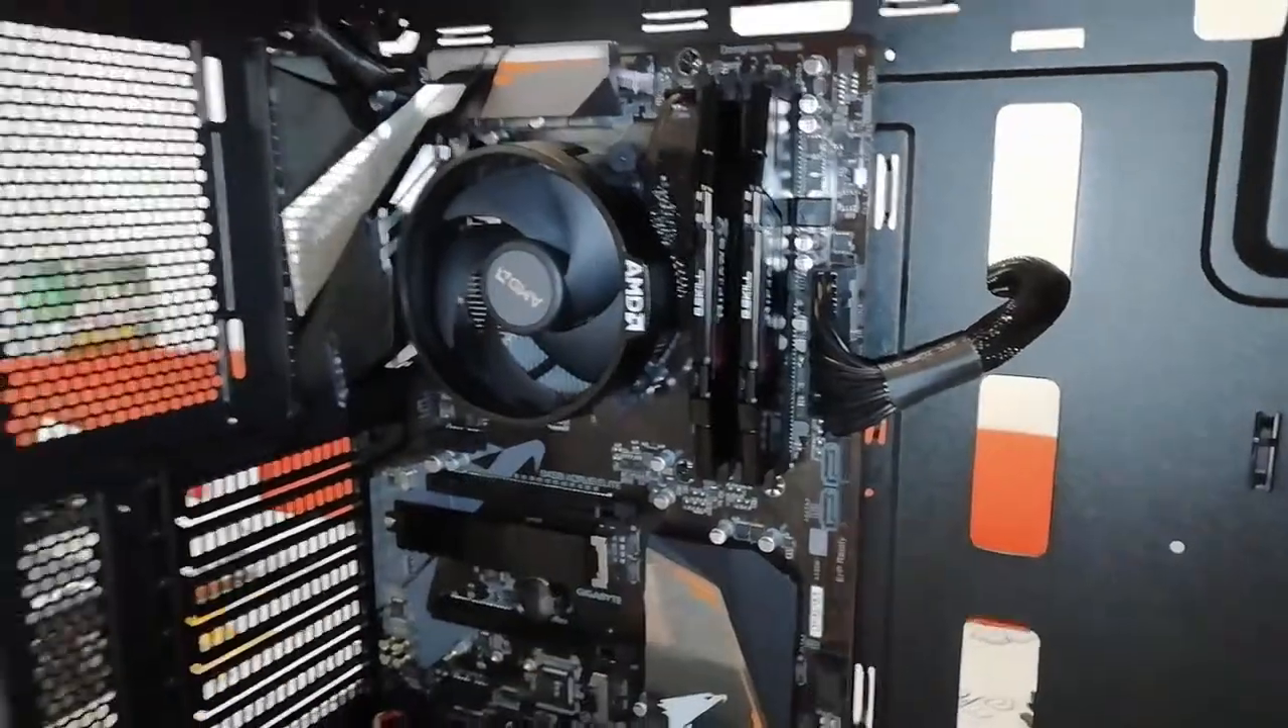Qui abbiamo attaccato l'alimentazione della nostra scheda madre.